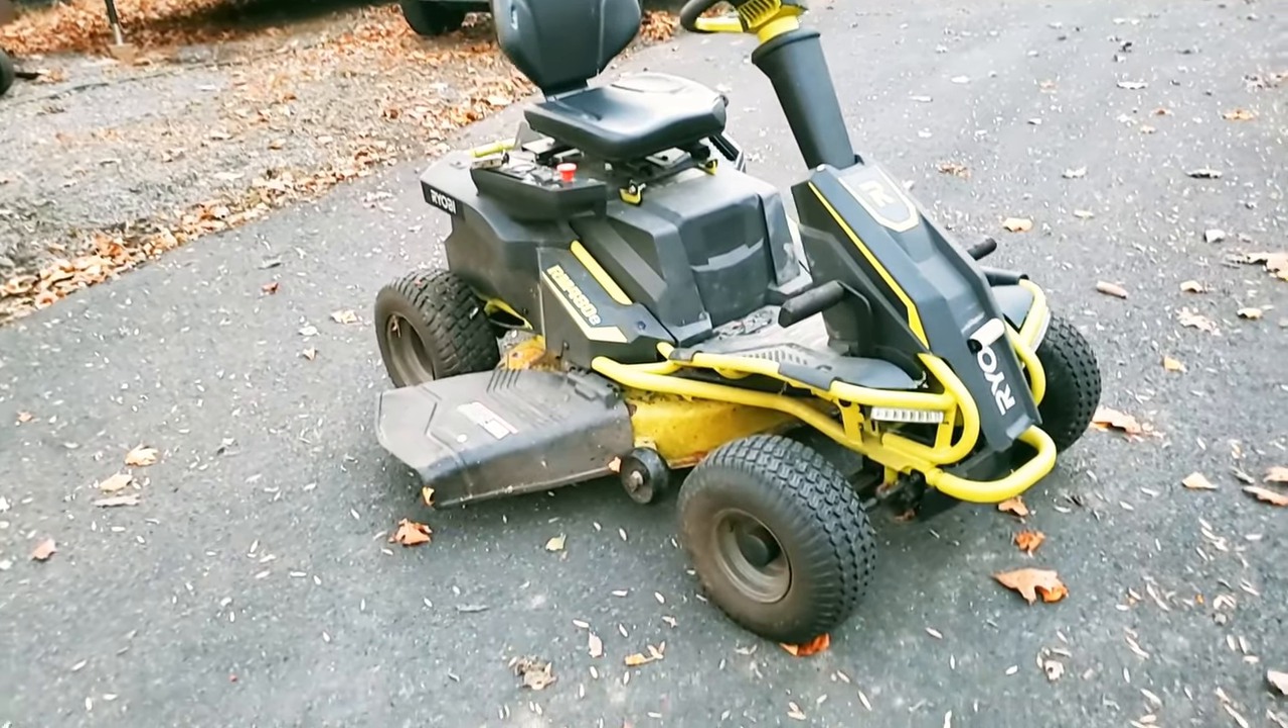So here's this ryobi riding mower all back together out in the driveway ready to cut grass.